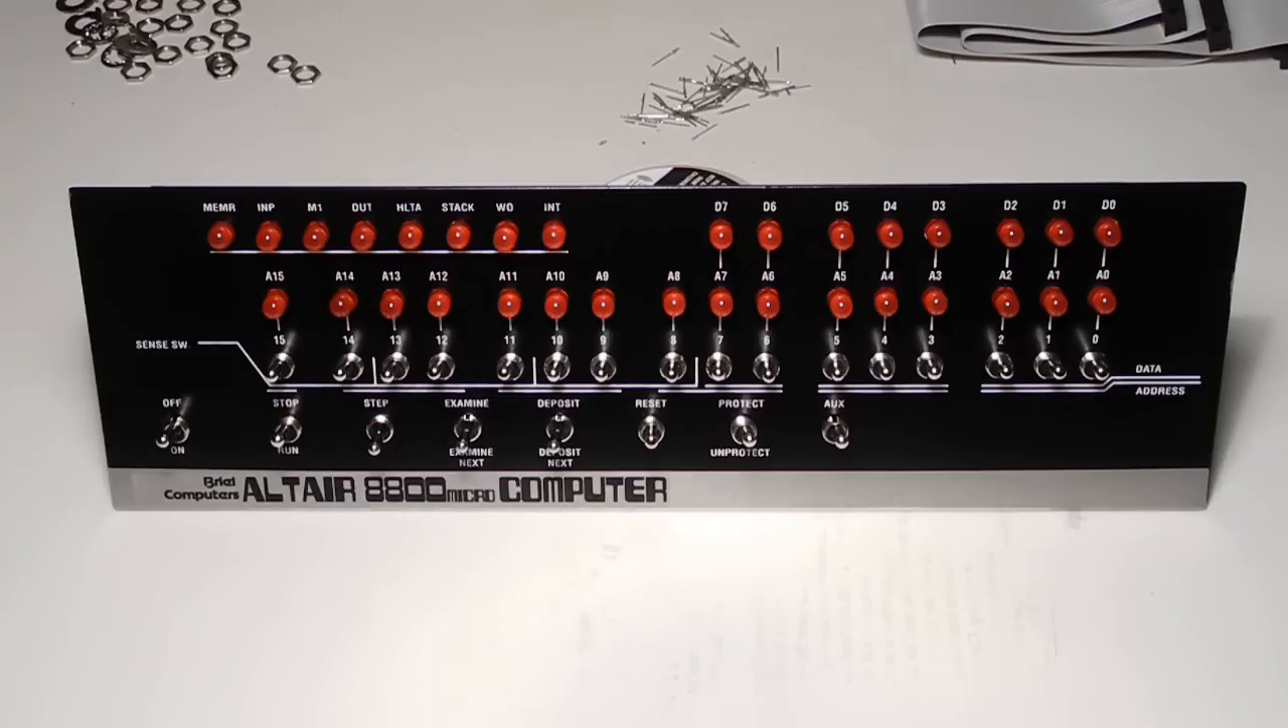So the LEDs are installed, and the front panel is now finished.